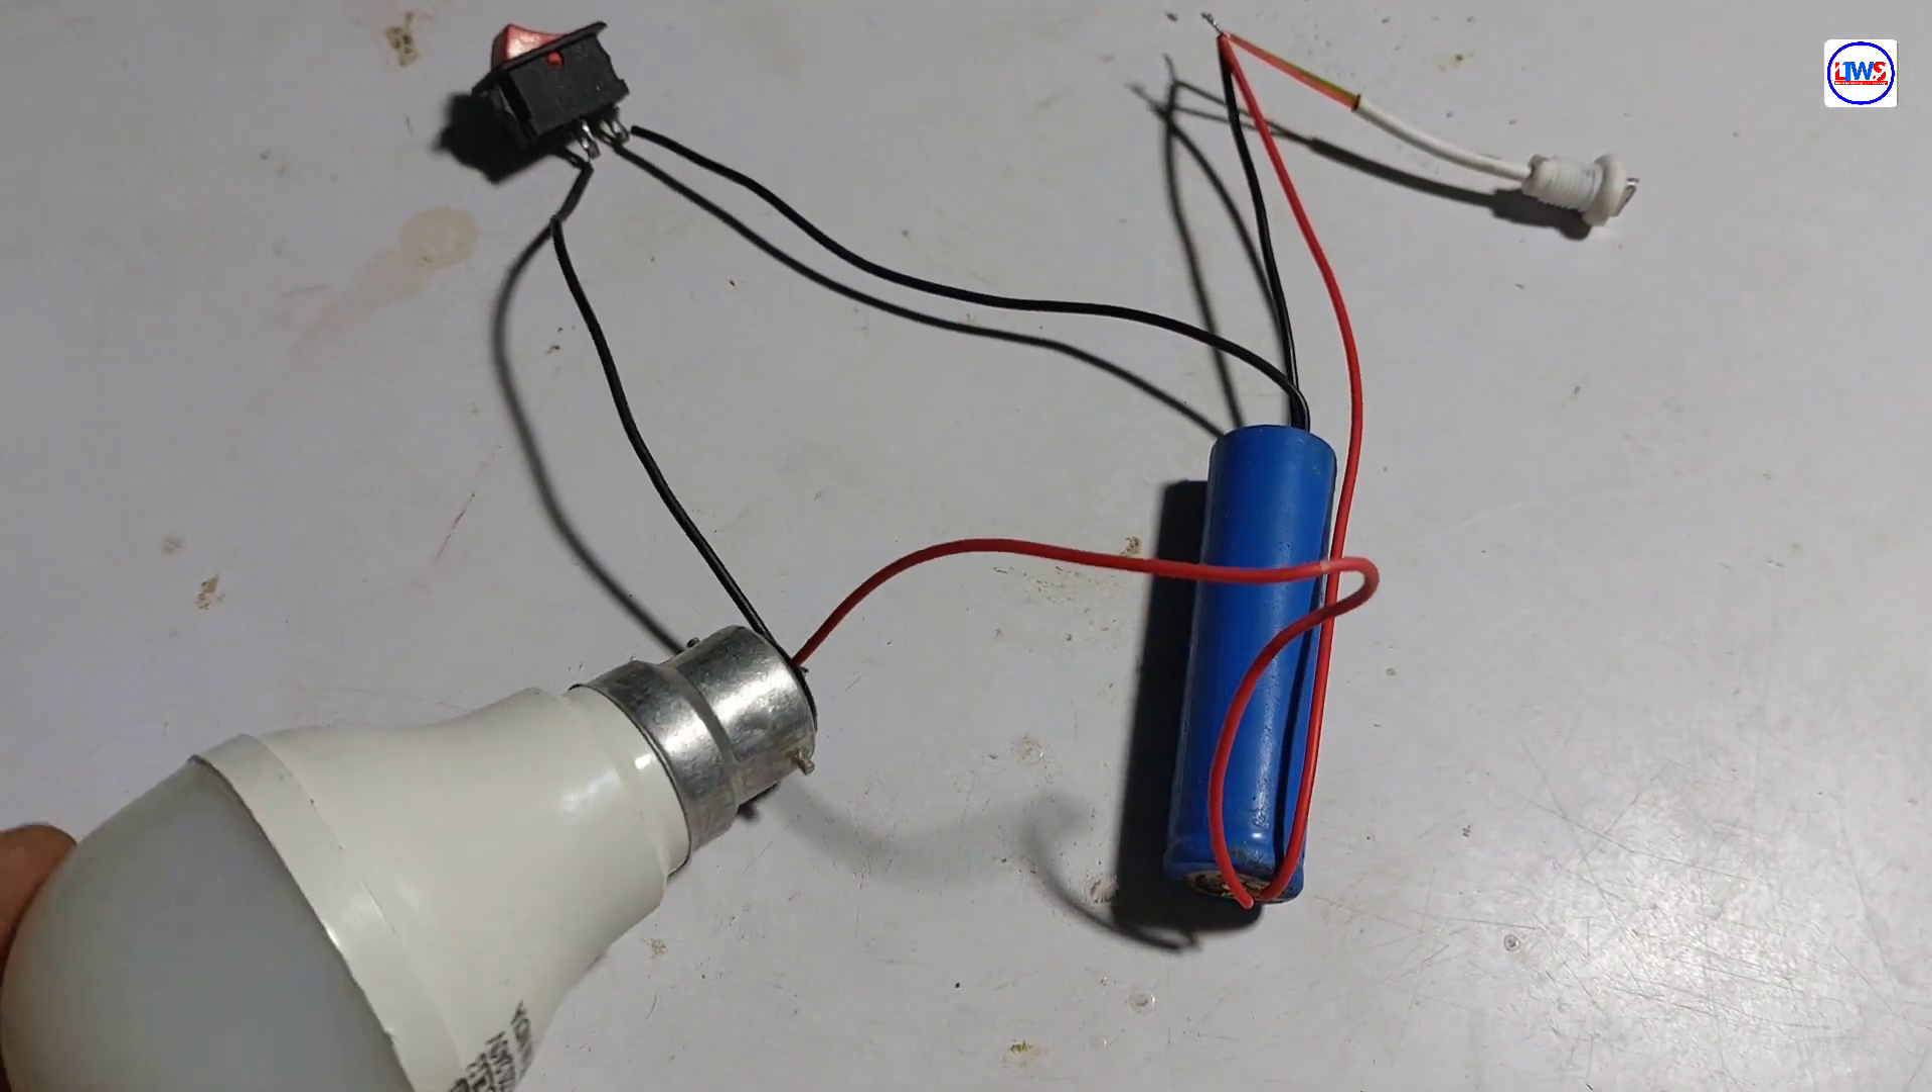यहाँ पर मैंने बीच में से black wire को cut करके switch को add कर दिया है।